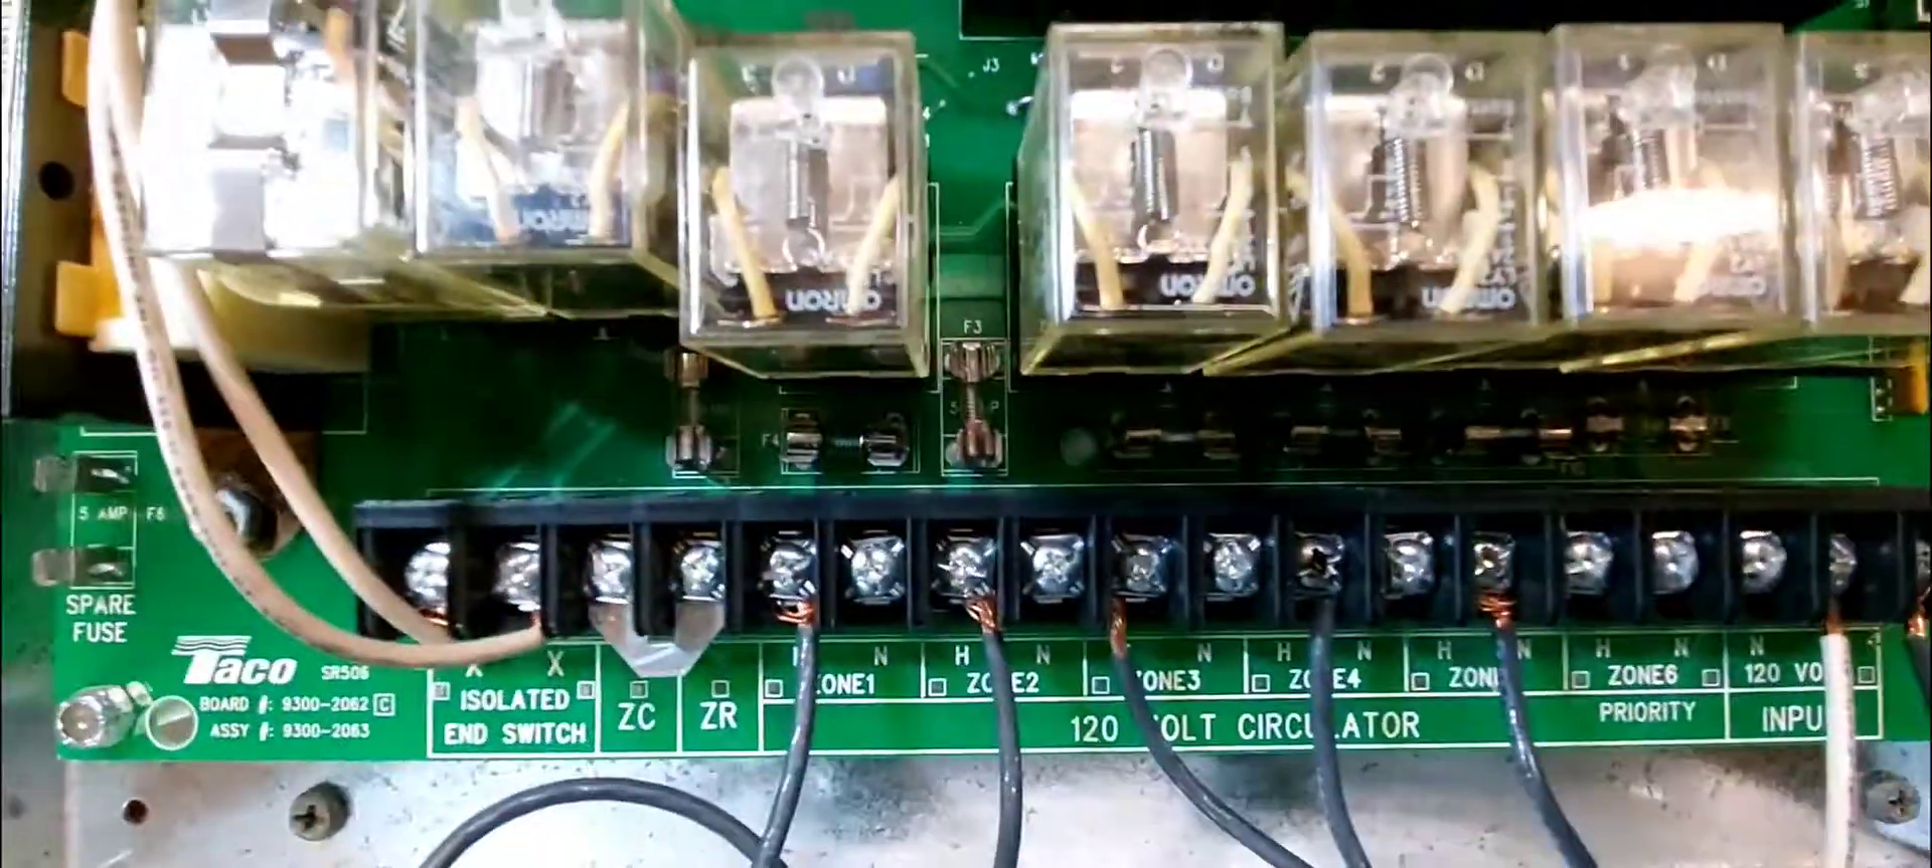Um so yeah i got the uh wires back in place.